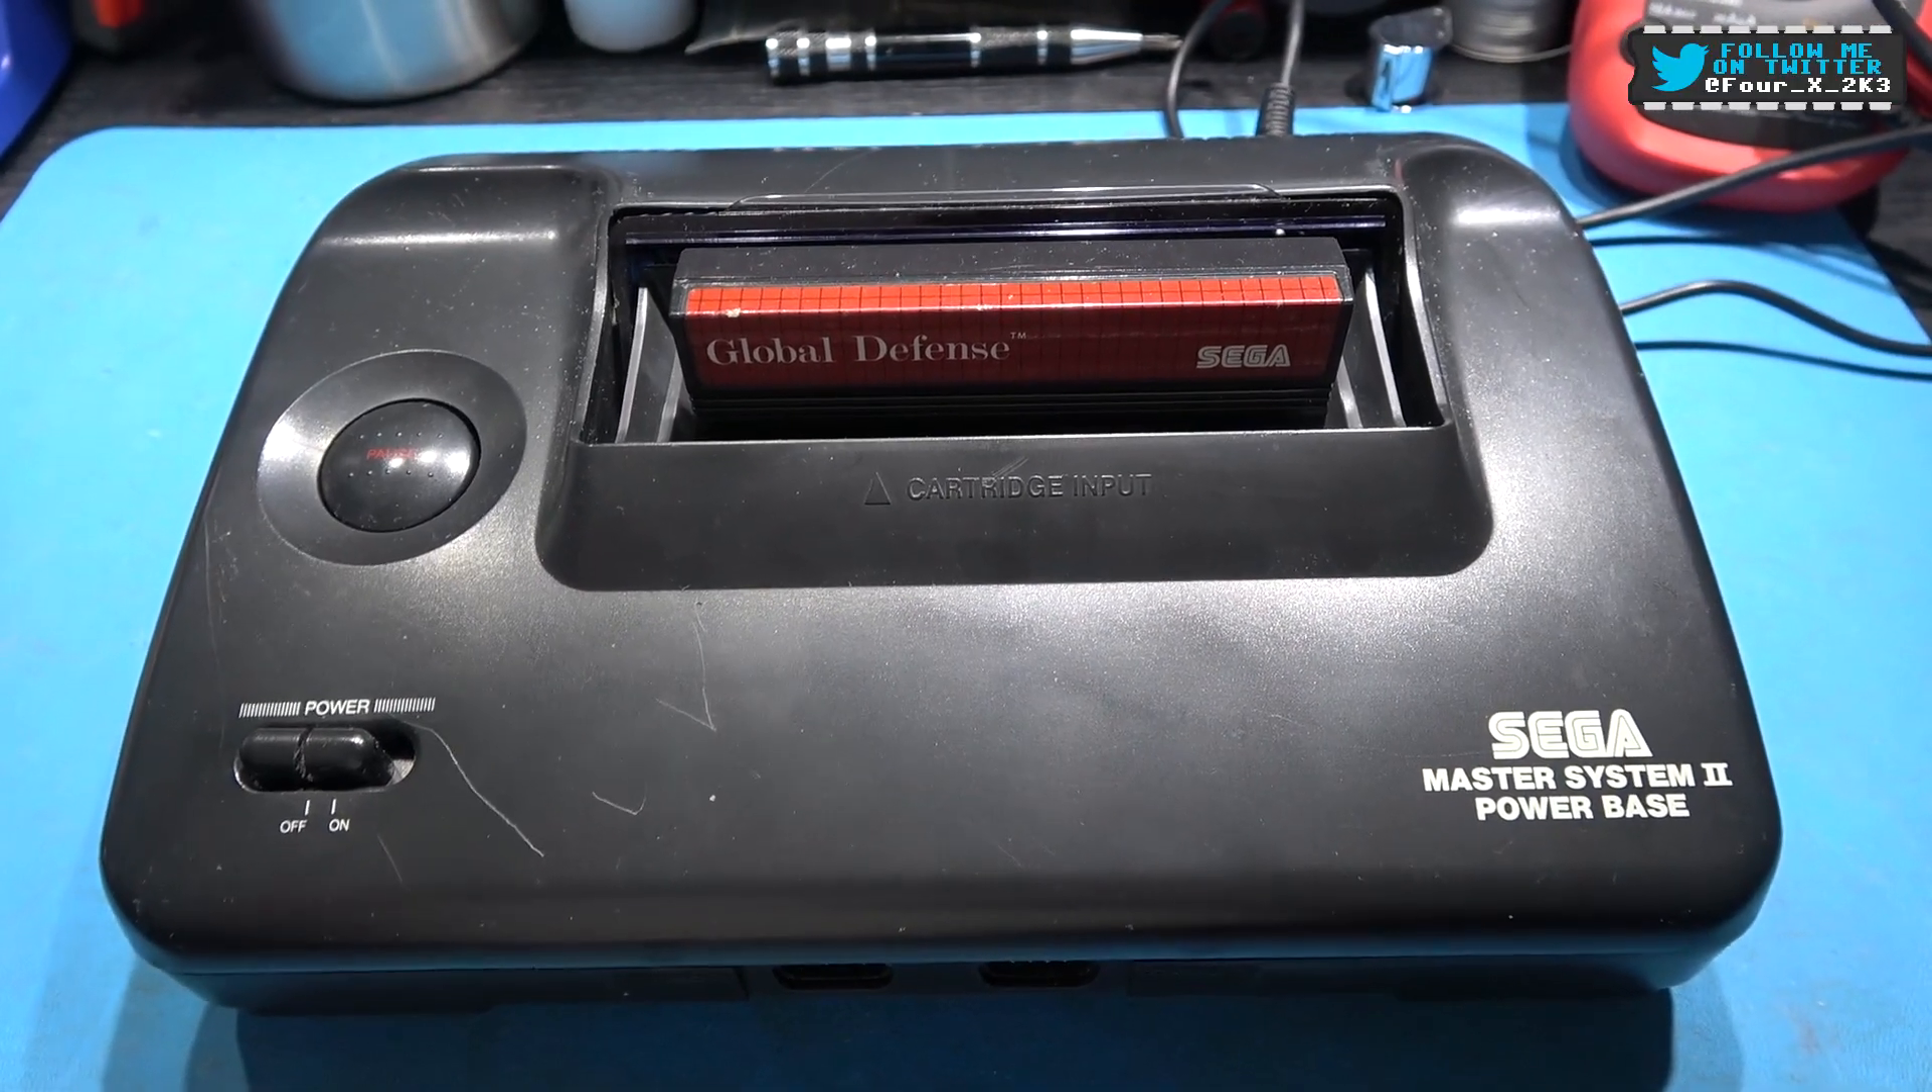Ok cartridge is back in its housing.